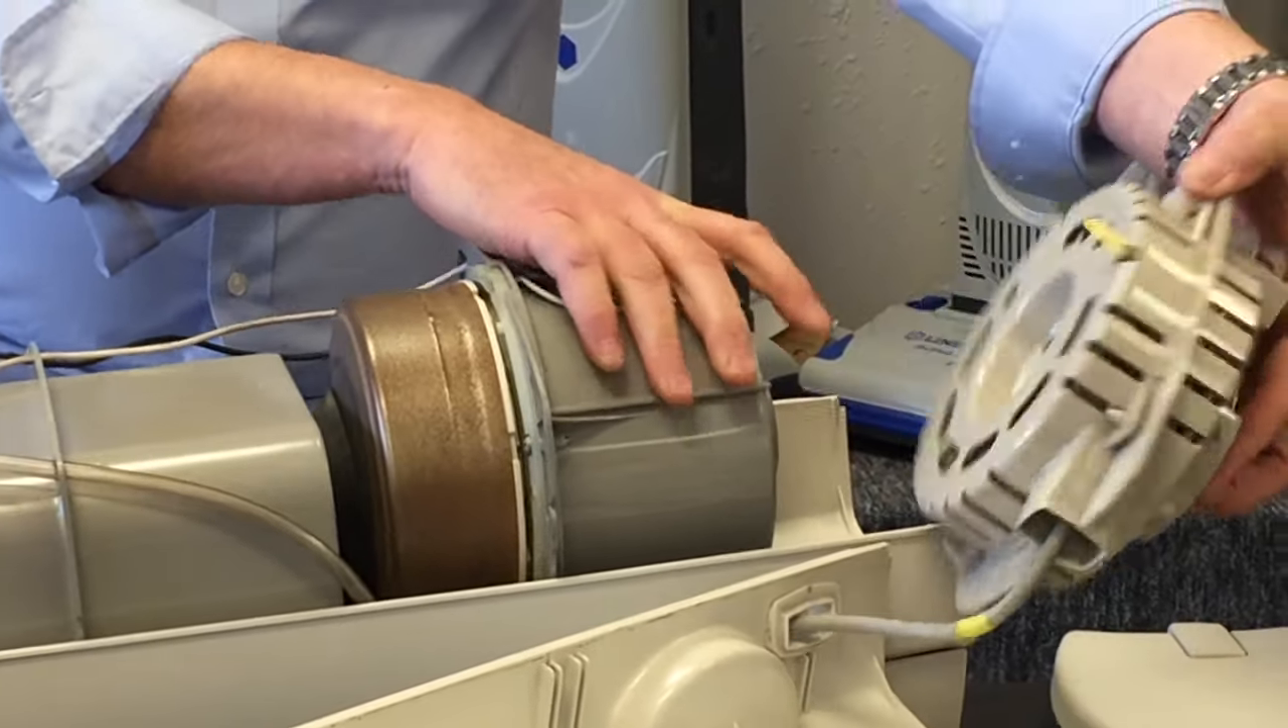The cord reel is separated so you know if you were just replacing the cord reel that's all the further you would need to go.